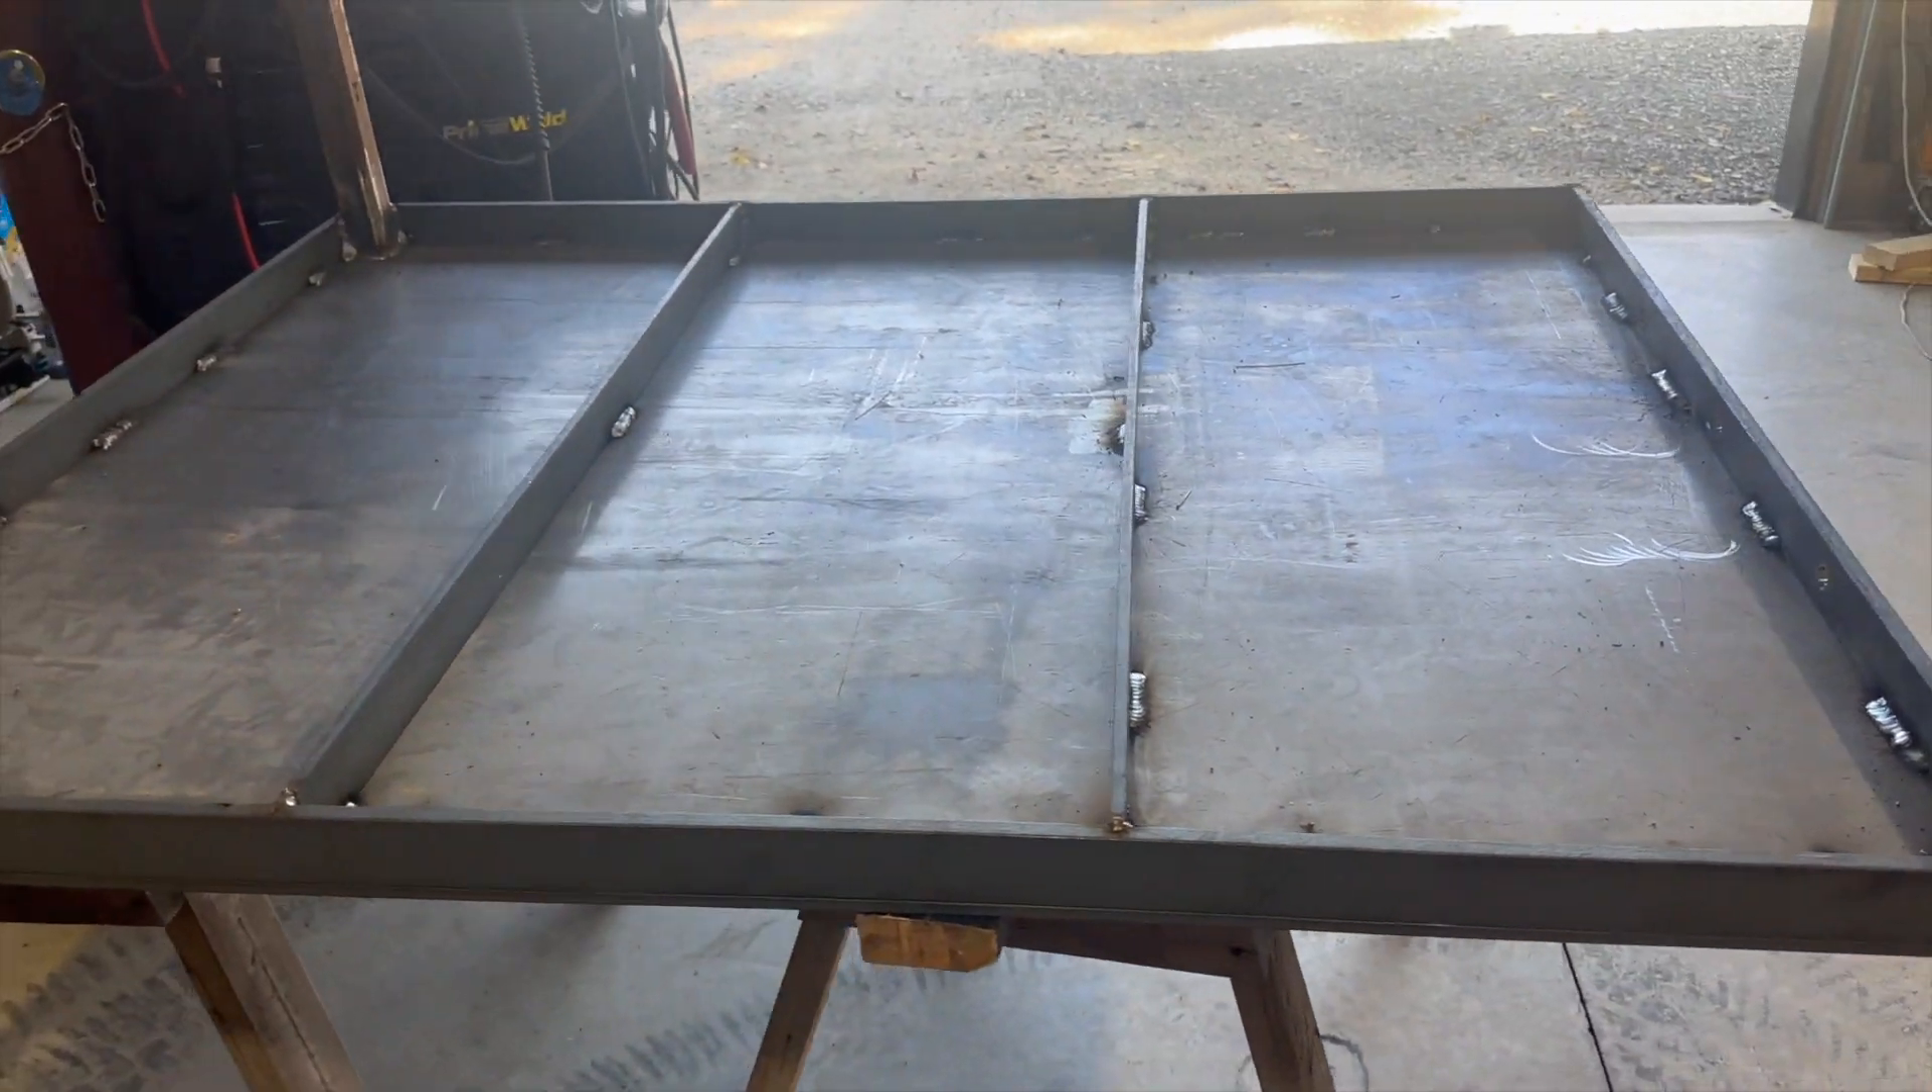But, anyway, I do have the table pretty much all welded together. I'm not going to do everything solid.